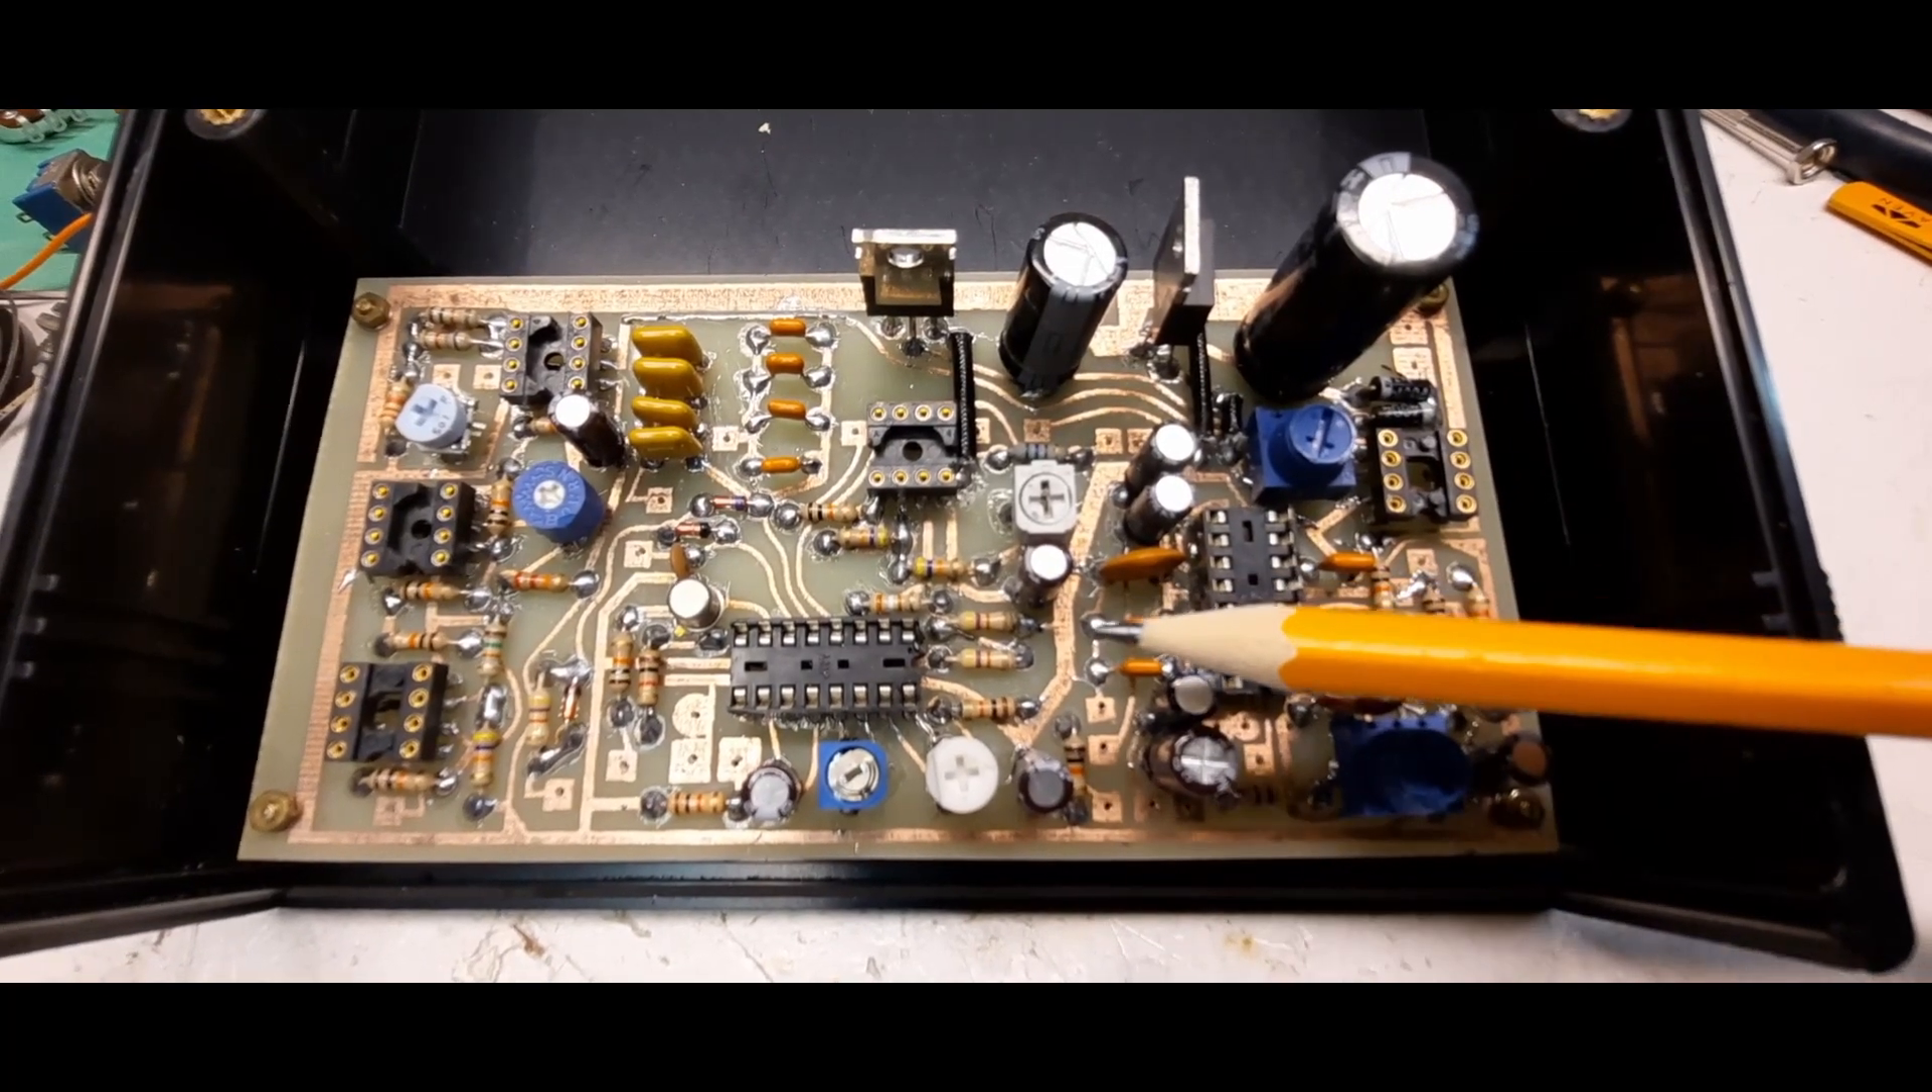Uh as you can see I haven't put the ICs in yet.